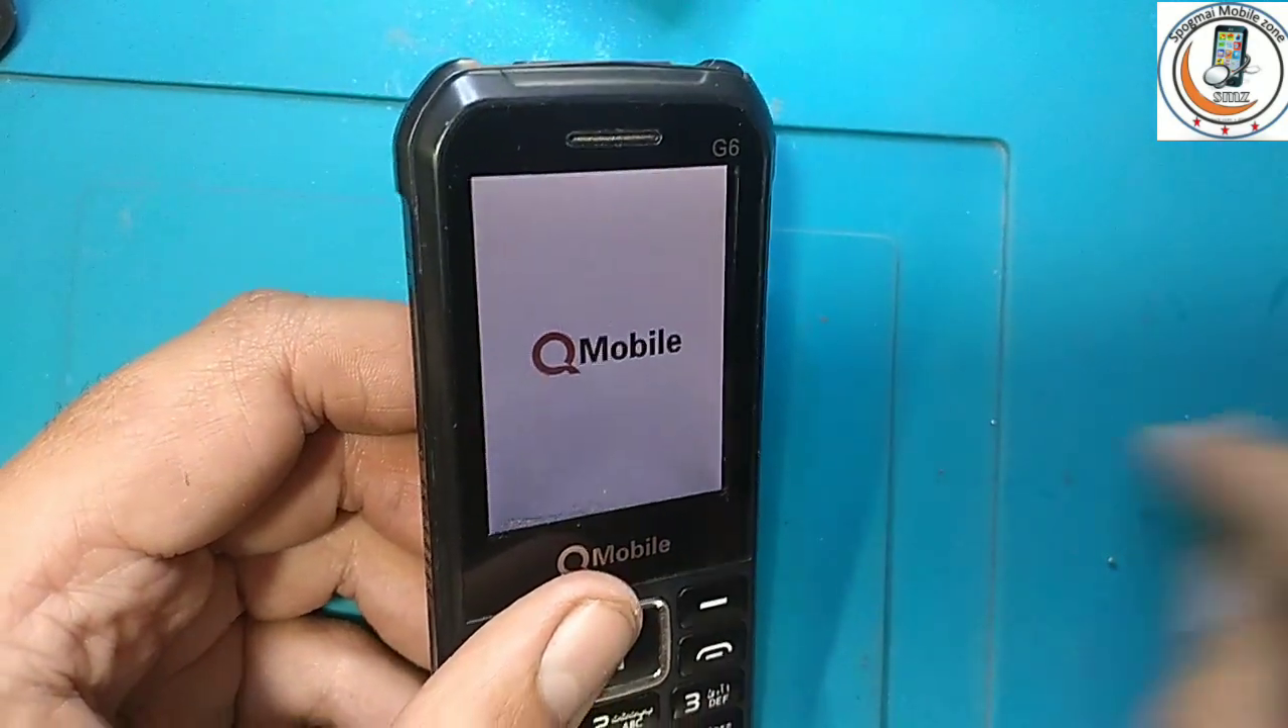تو دوستو موبائل کو میں نے انر میں فٹ کر کے آن کر دیا۔